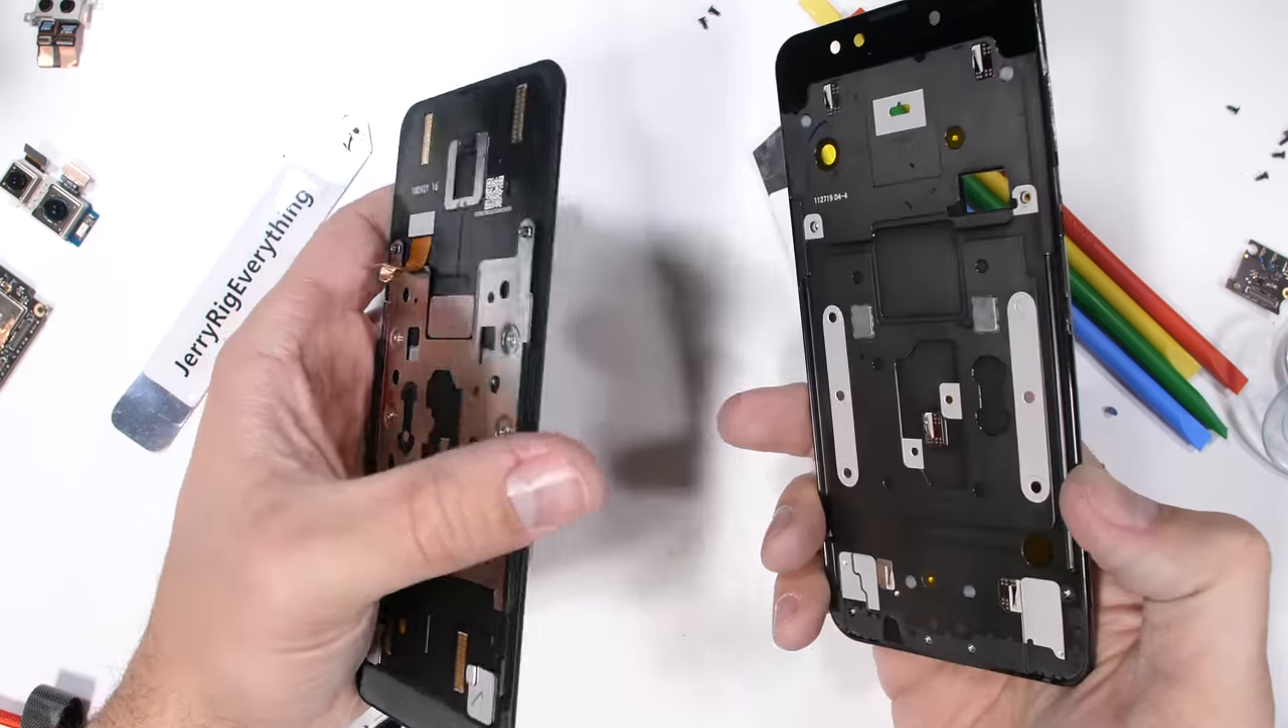And we've successfully removed both halves of the phone.